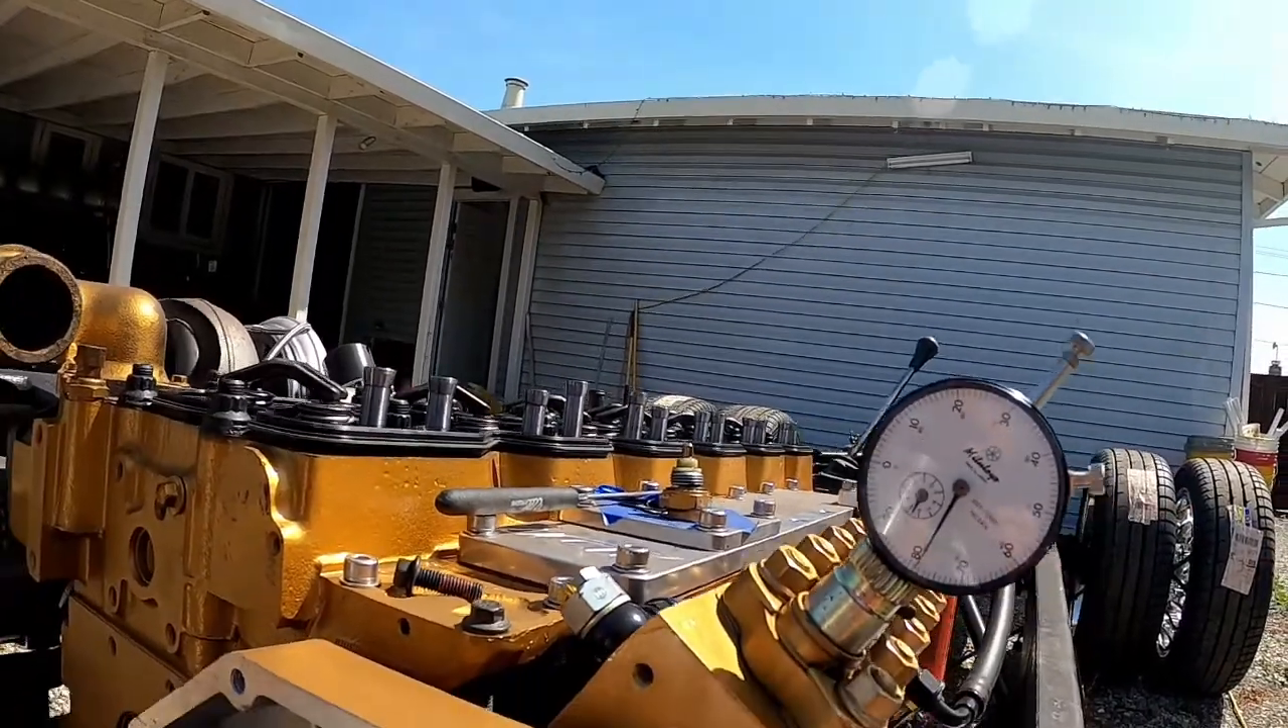All right well I've got the dial gauge inserted into the P pump here and I'm still trying to fully grasp exactly what's going on with it.